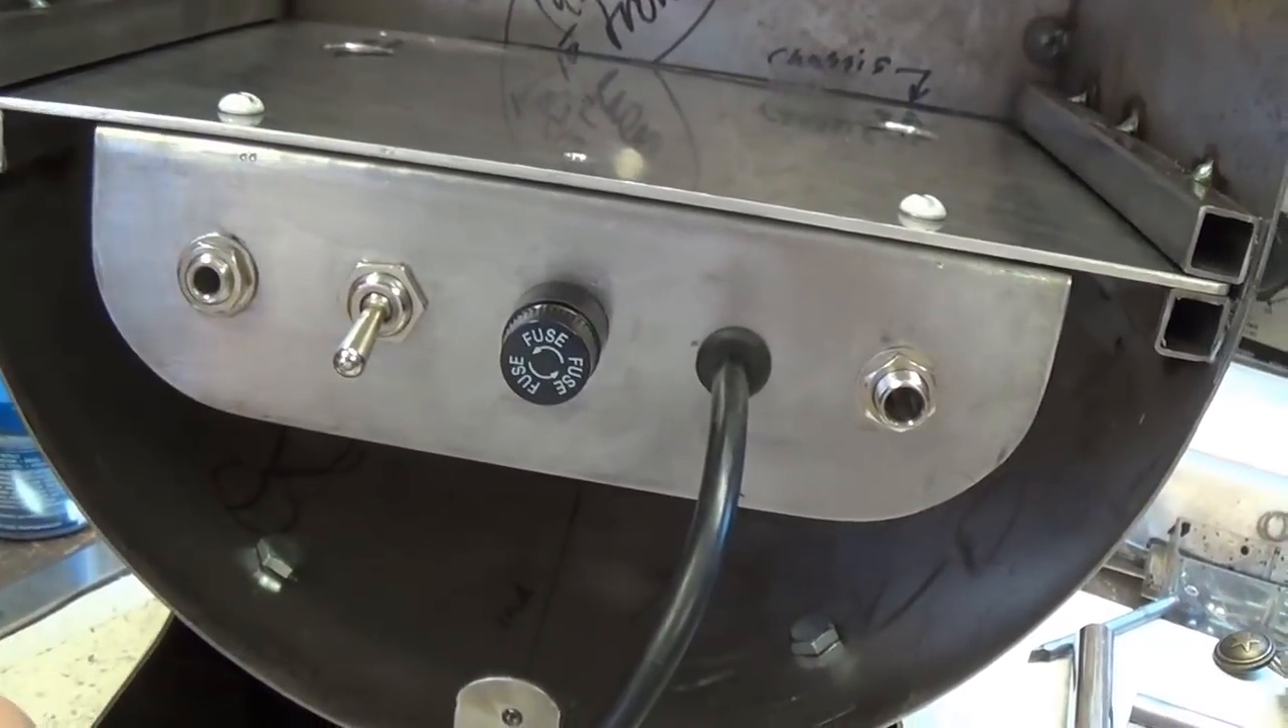Here's the rear control panel in place.